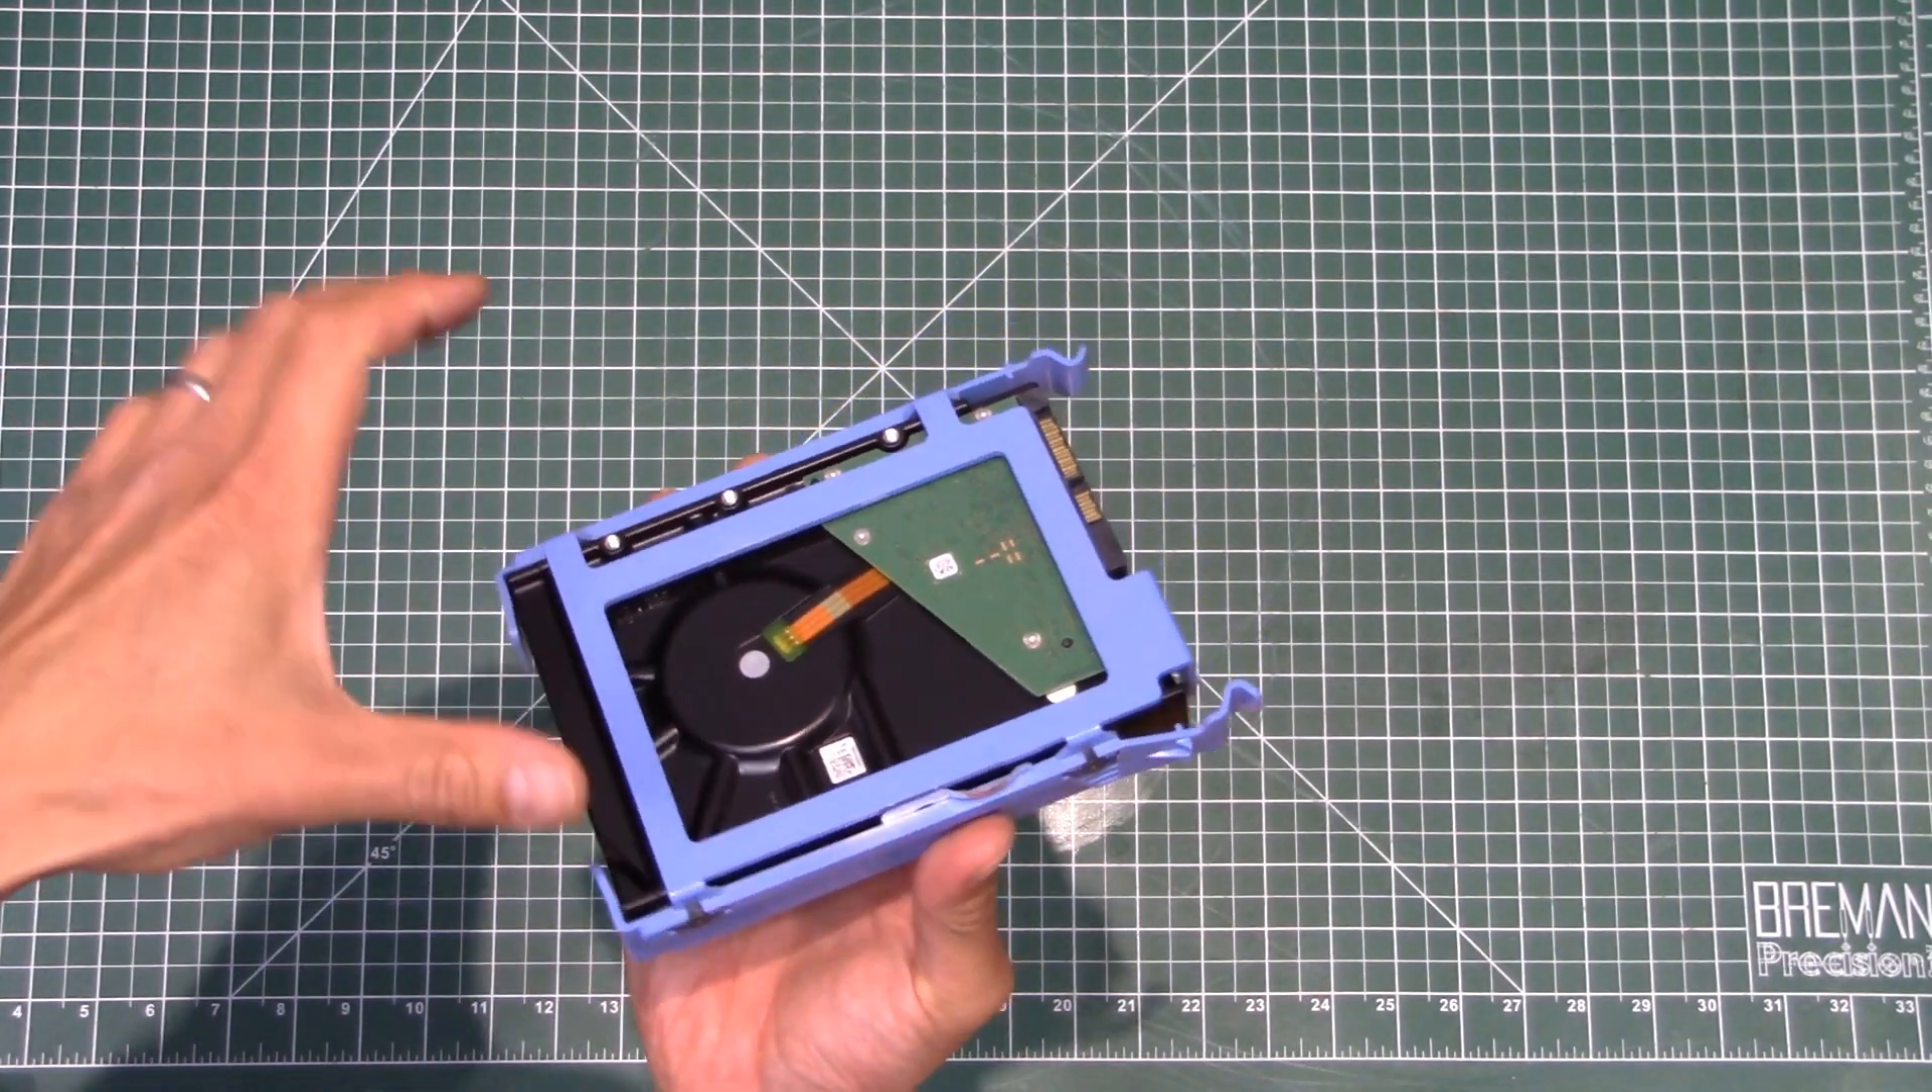So now we've got the drive in the caddy and hopefully this is ready to just slot right into the case.